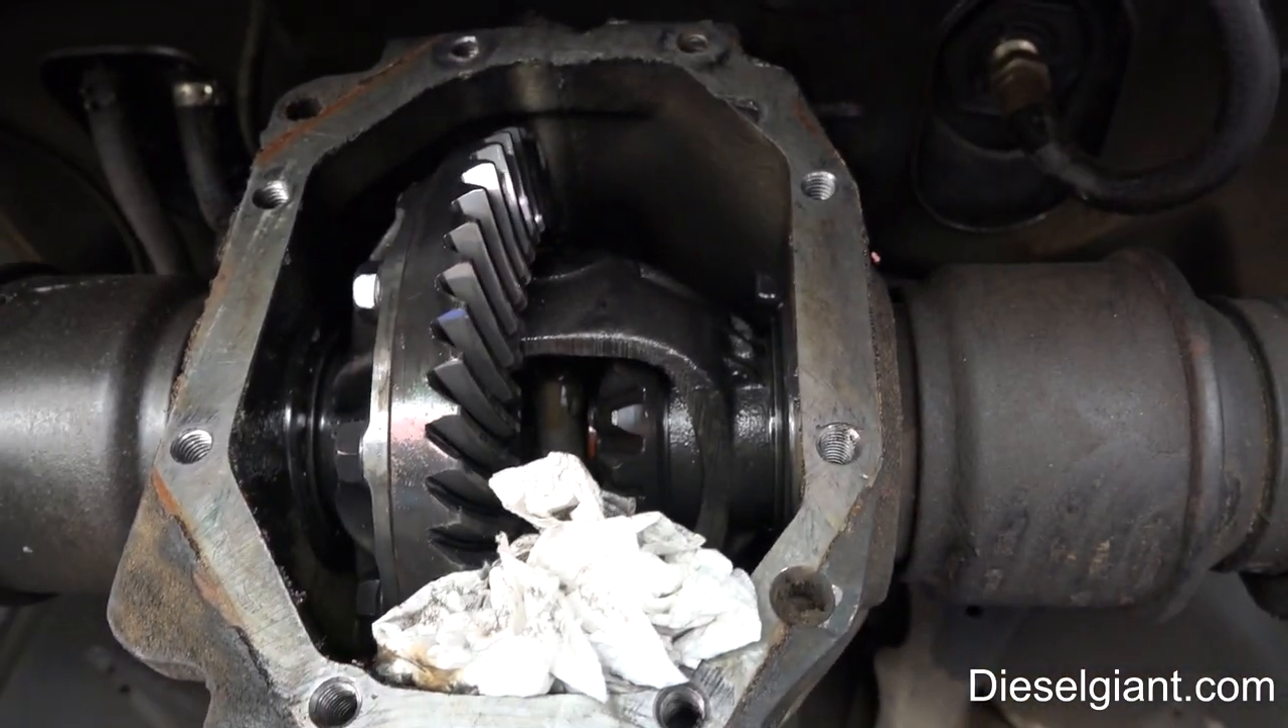So I have removed the differential cover.